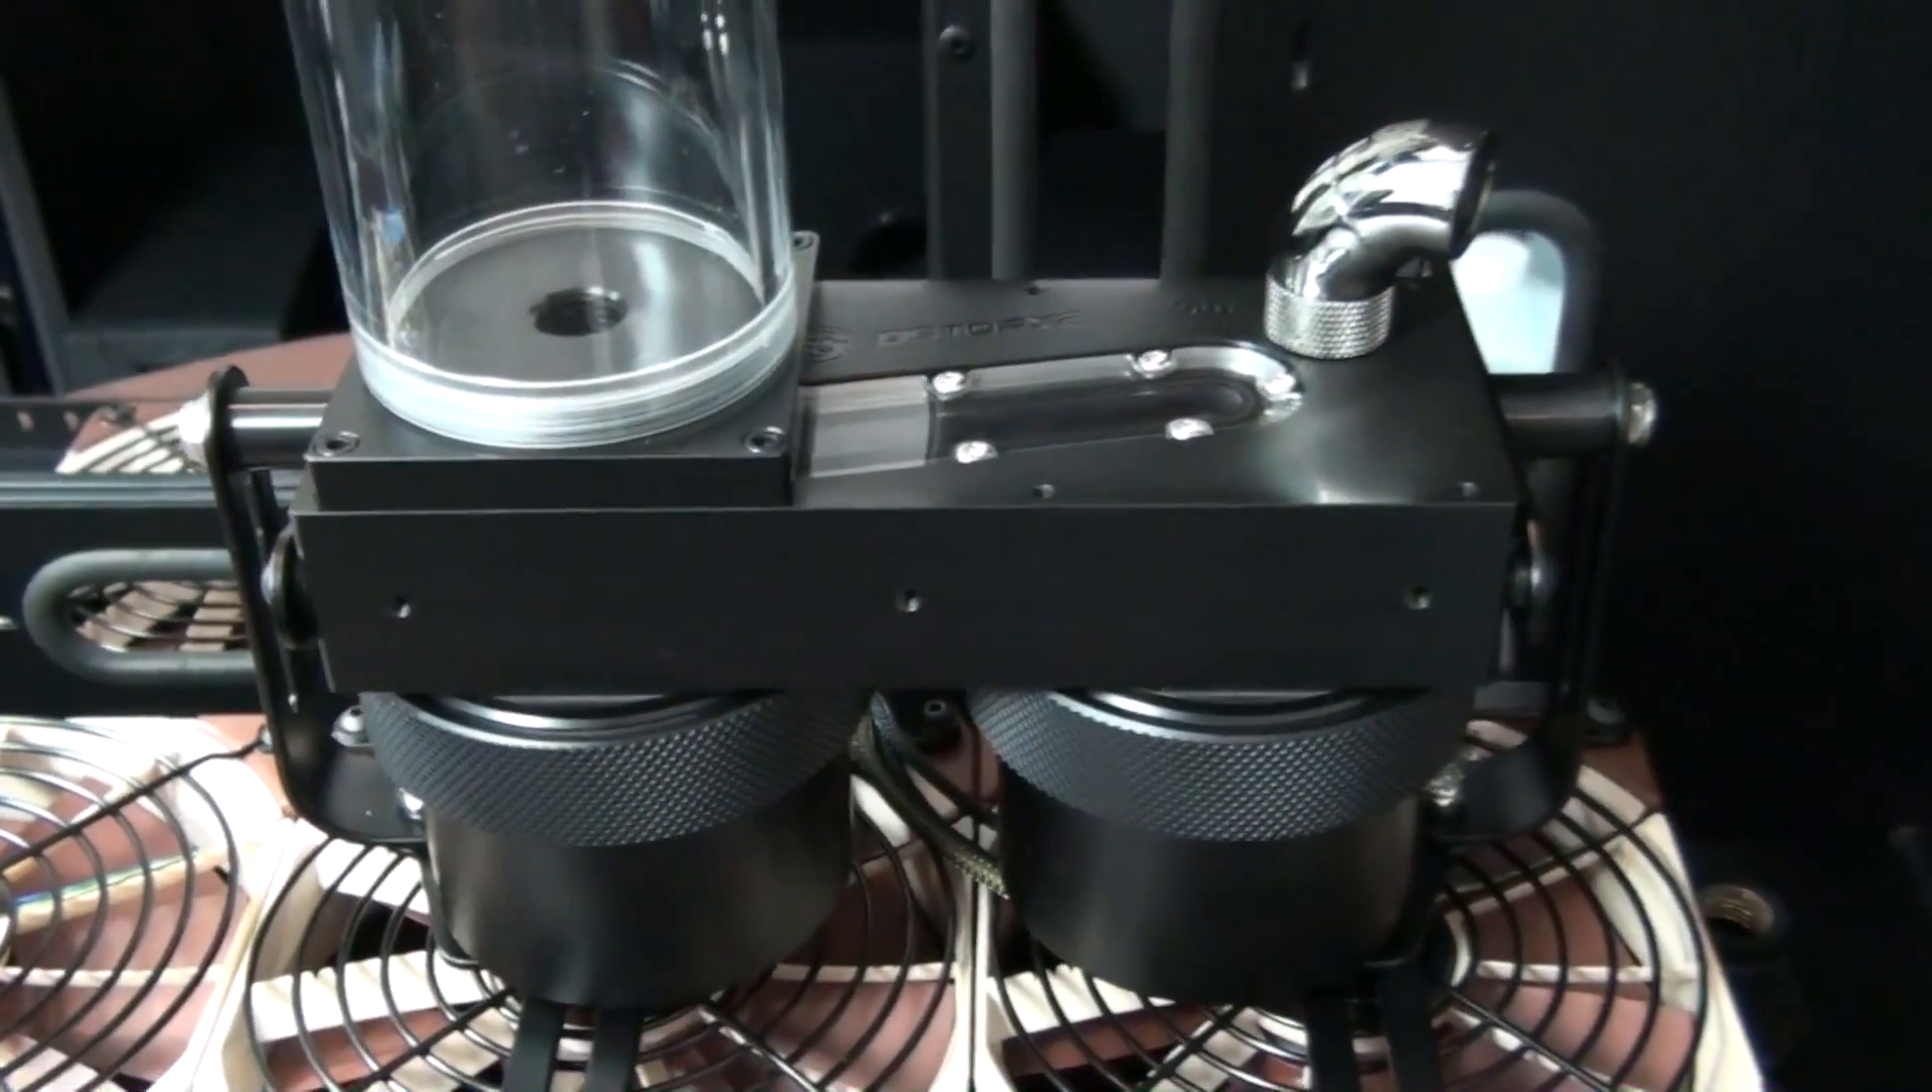I've also installed the dual pump and reservoir configuration.